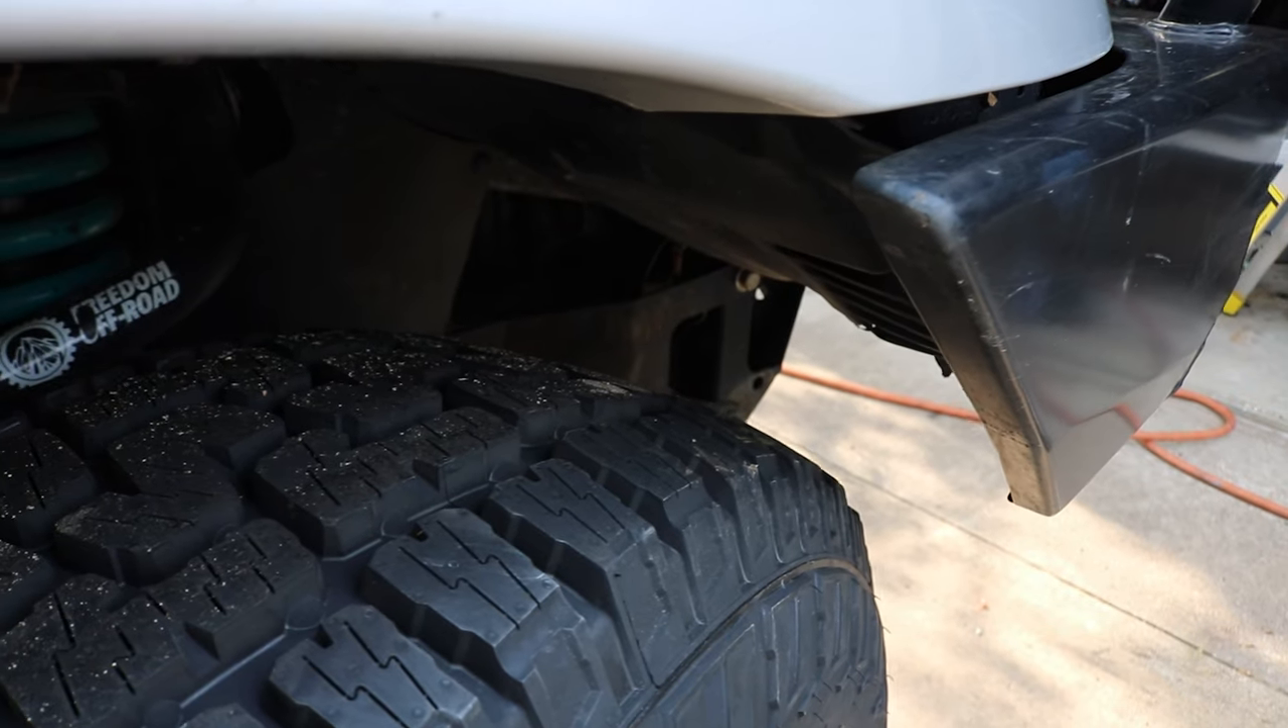So it looks like at the front side at the bumper looks like there's plenty of clearances.